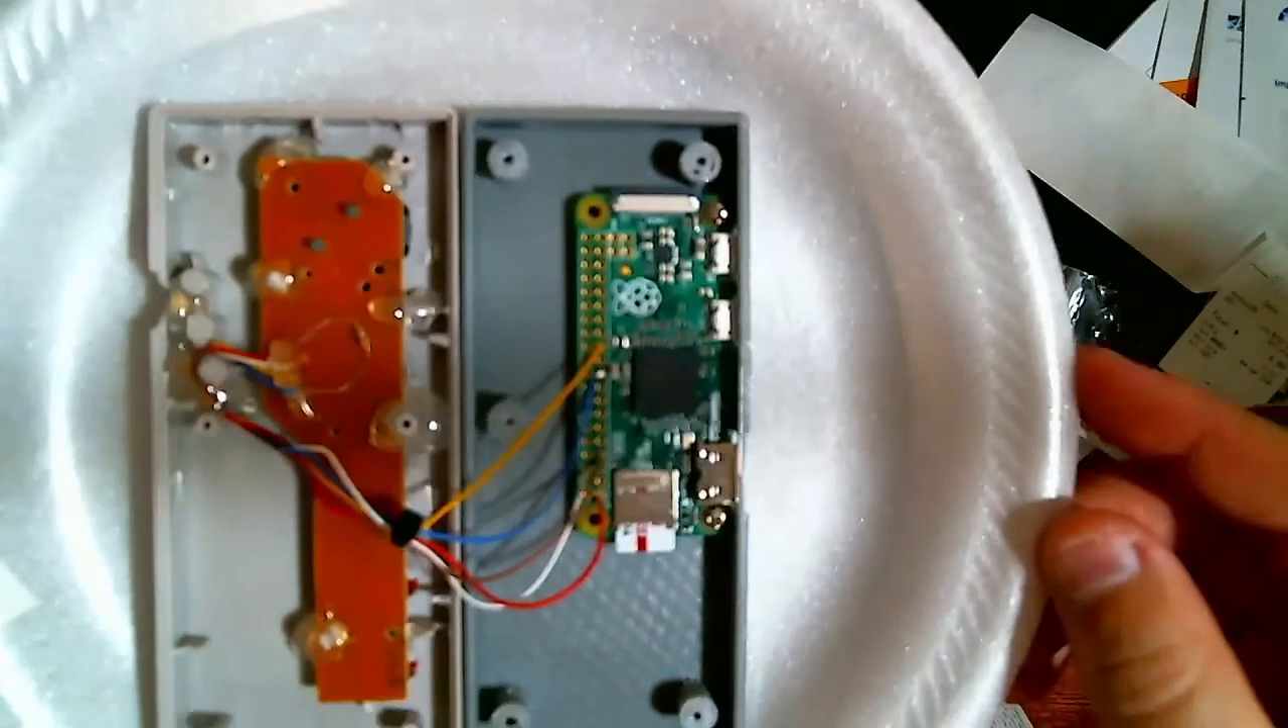The the pi zero has arrived so it's already been installed and I've gone ahead and soldering in all the appropriate connections here to the the GPIO as you can see.